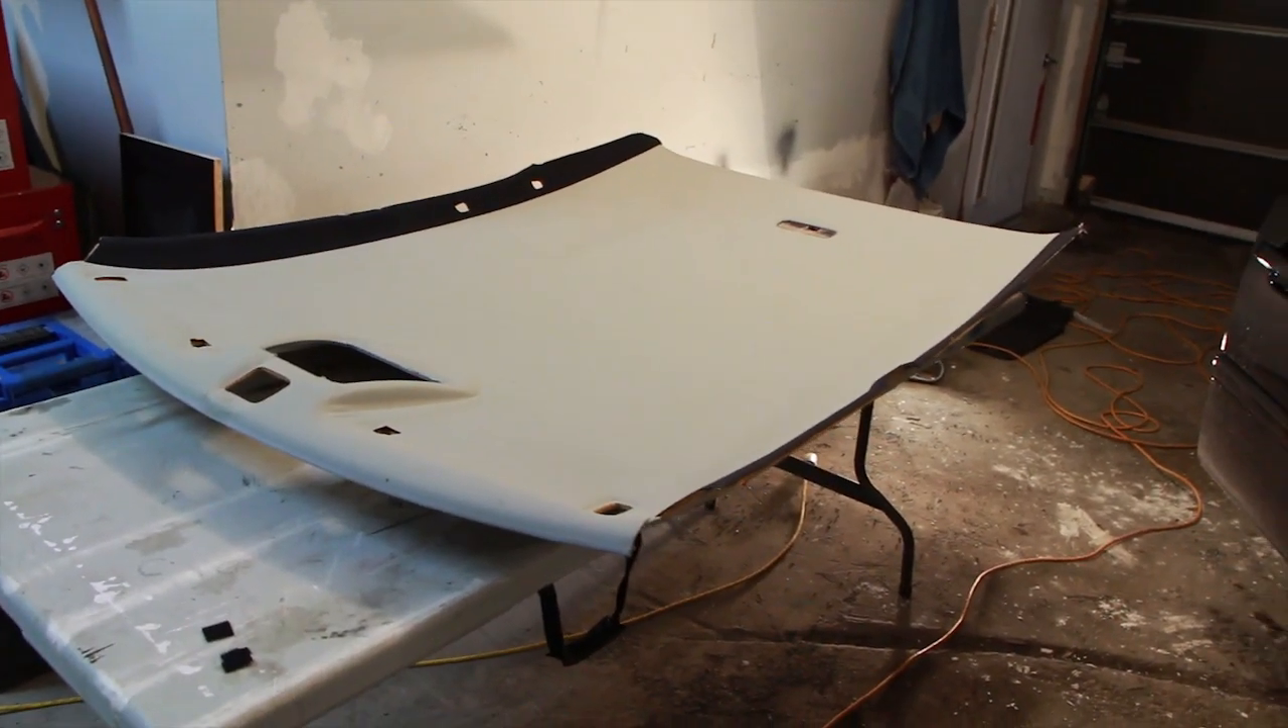So here we have the headliner board finally removed from the car.